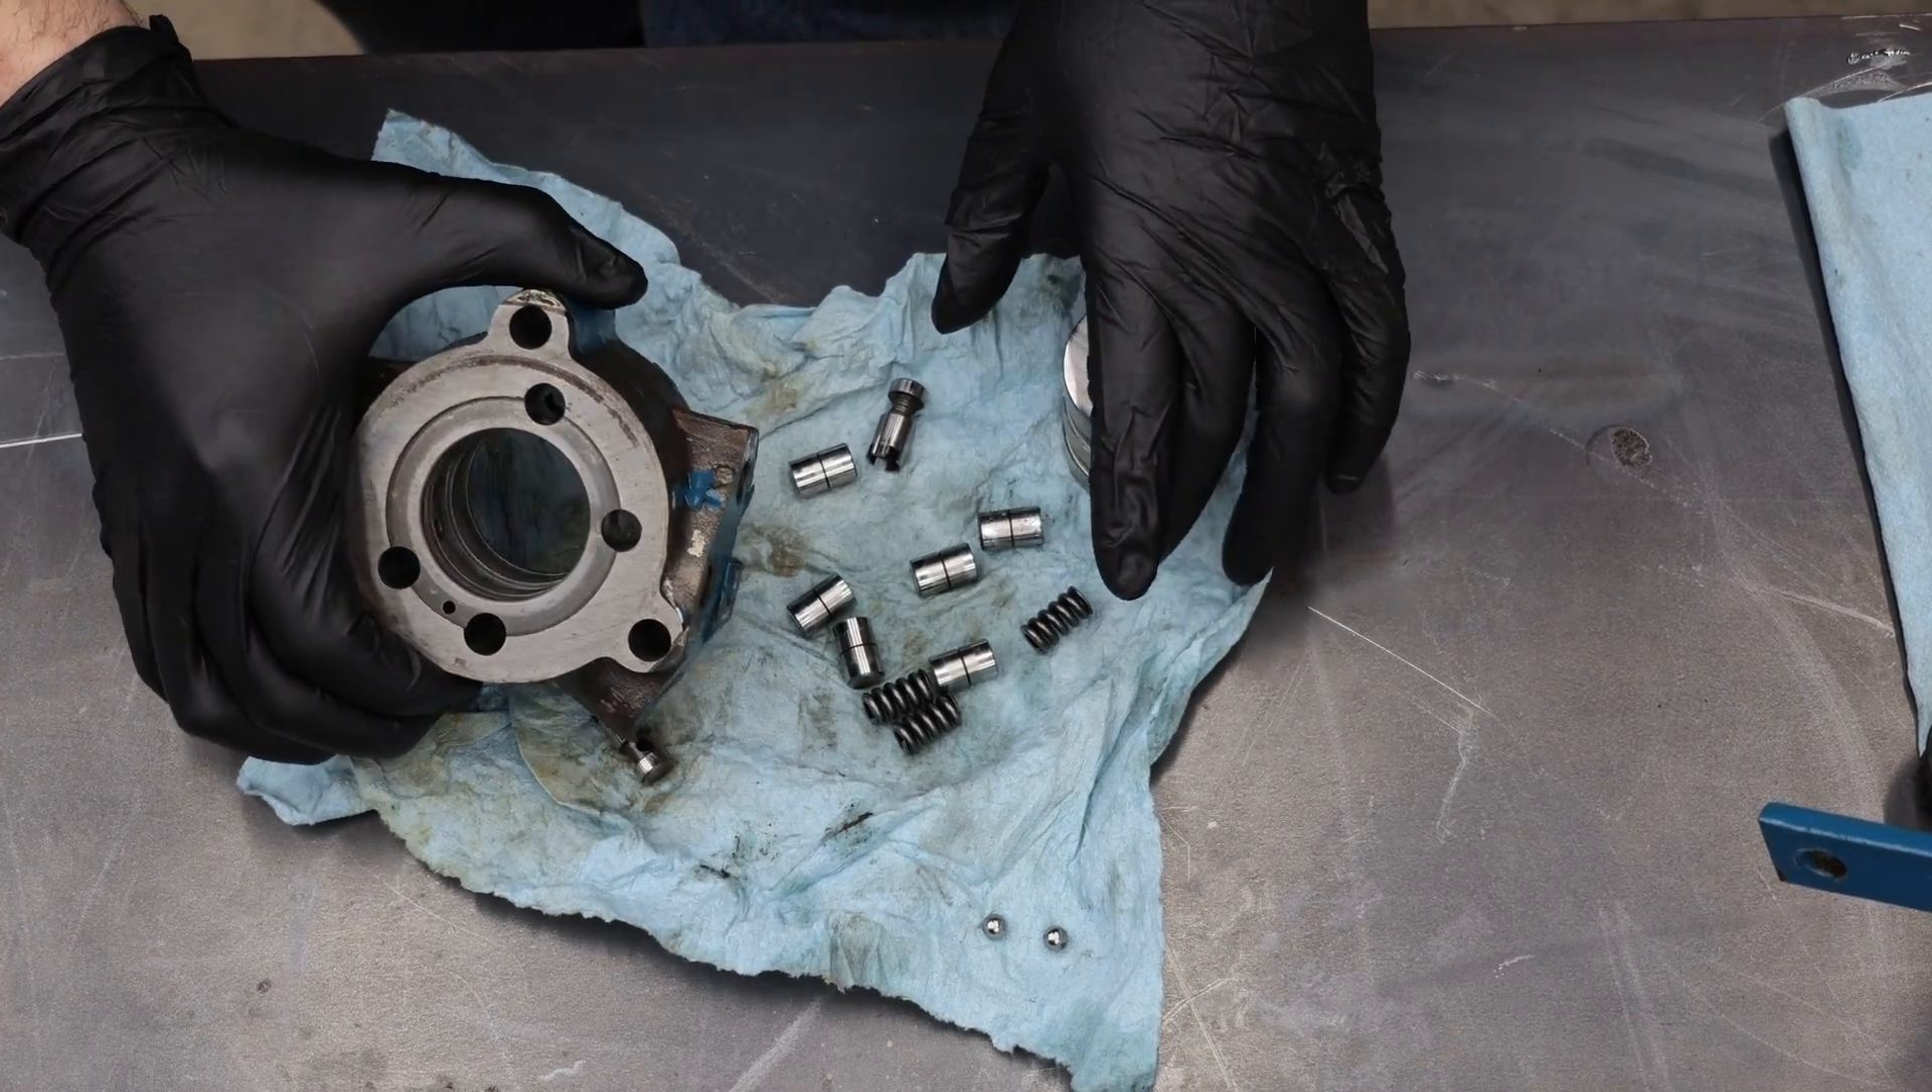I got the orbital valve all tore apart.